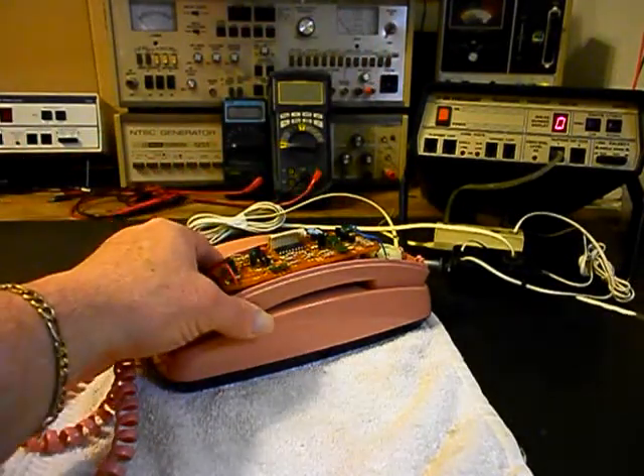Now we have the cover for the handset removed so we're going to set that to the side and I'm going to go ahead and give you a look at this unit.